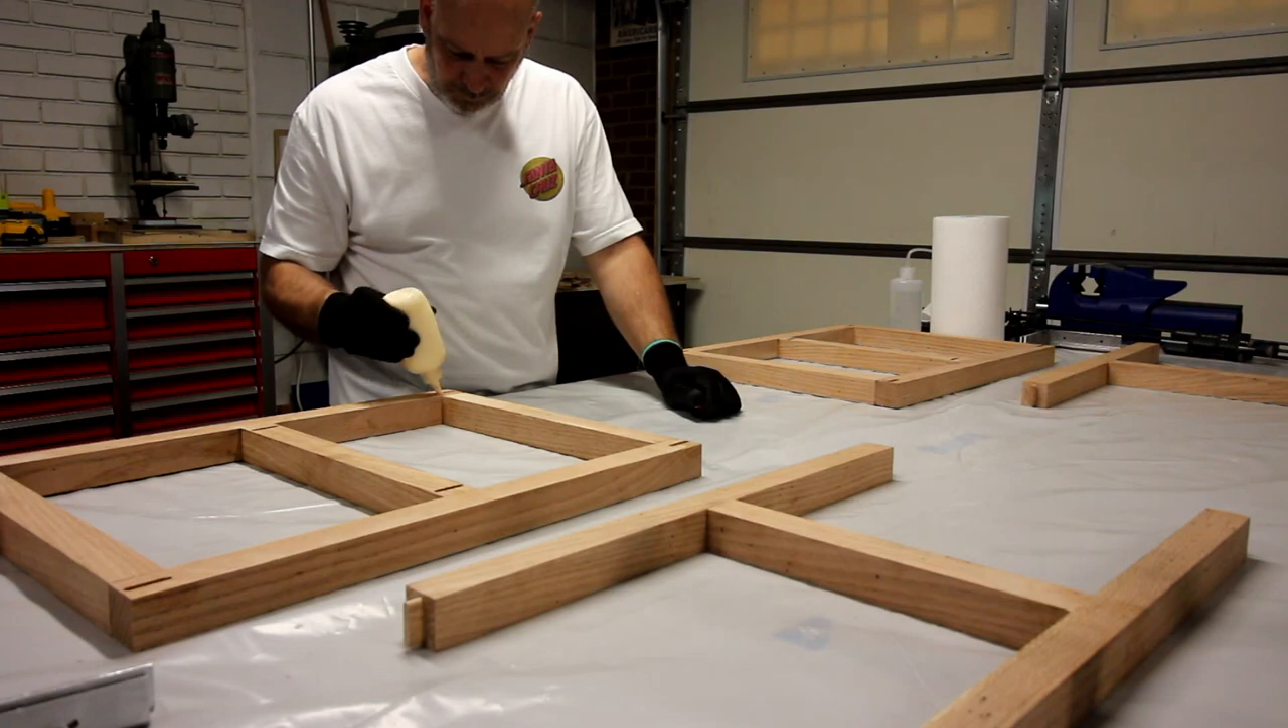I've got my sub-assemblies all glued together and I'm going to glue everything together now.